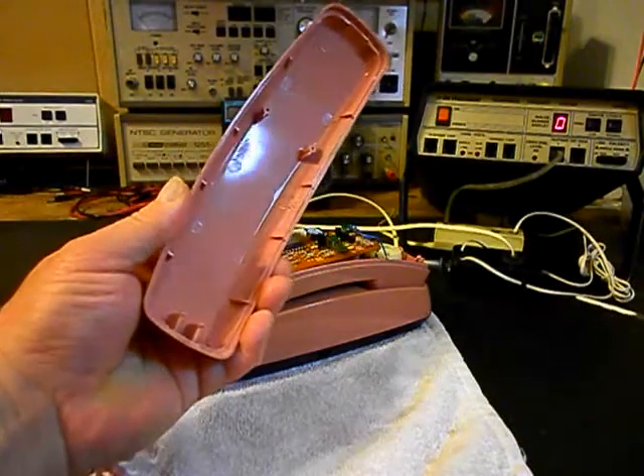Now we have the cover for the handset removed so we're going to set that to the side and I'm going to go ahead and give you a look at this unit.